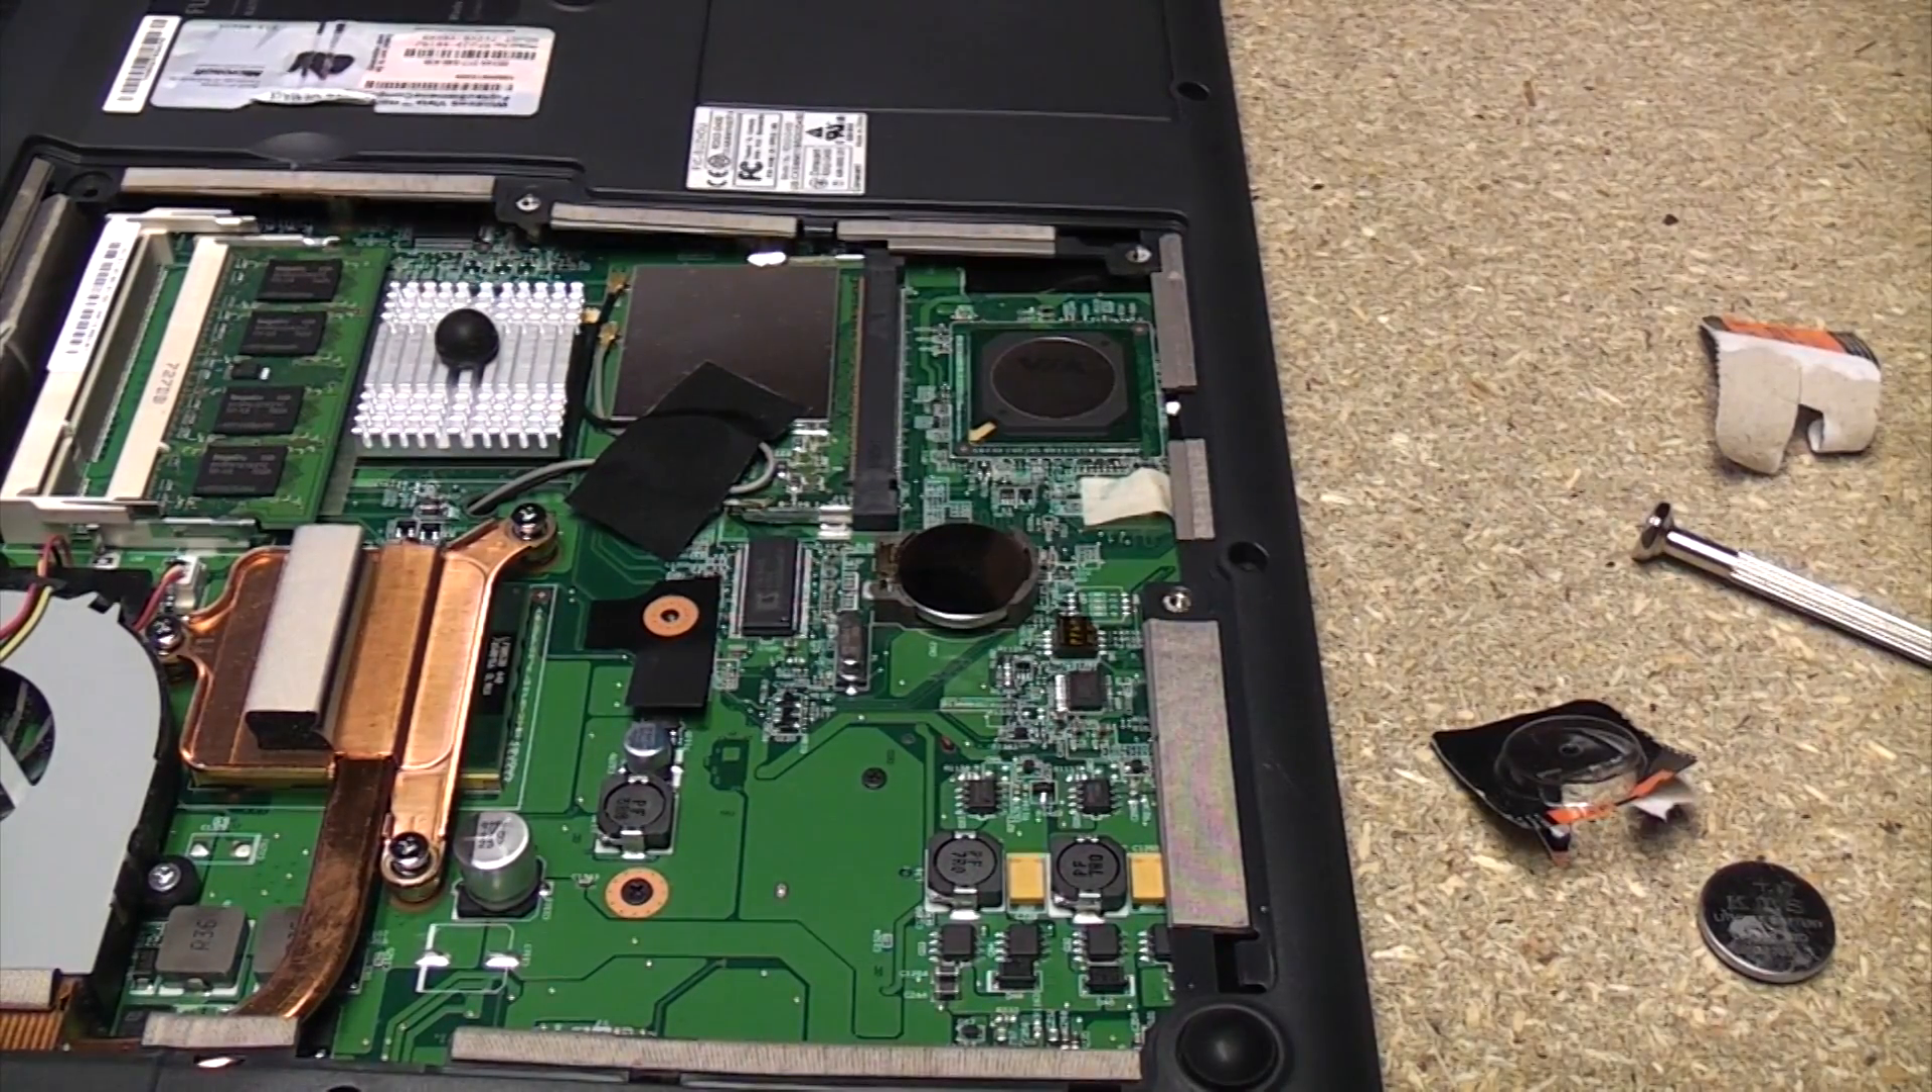Again we need to just push out that little spring at the side there and that's it that's the new CMOS battery fitted.